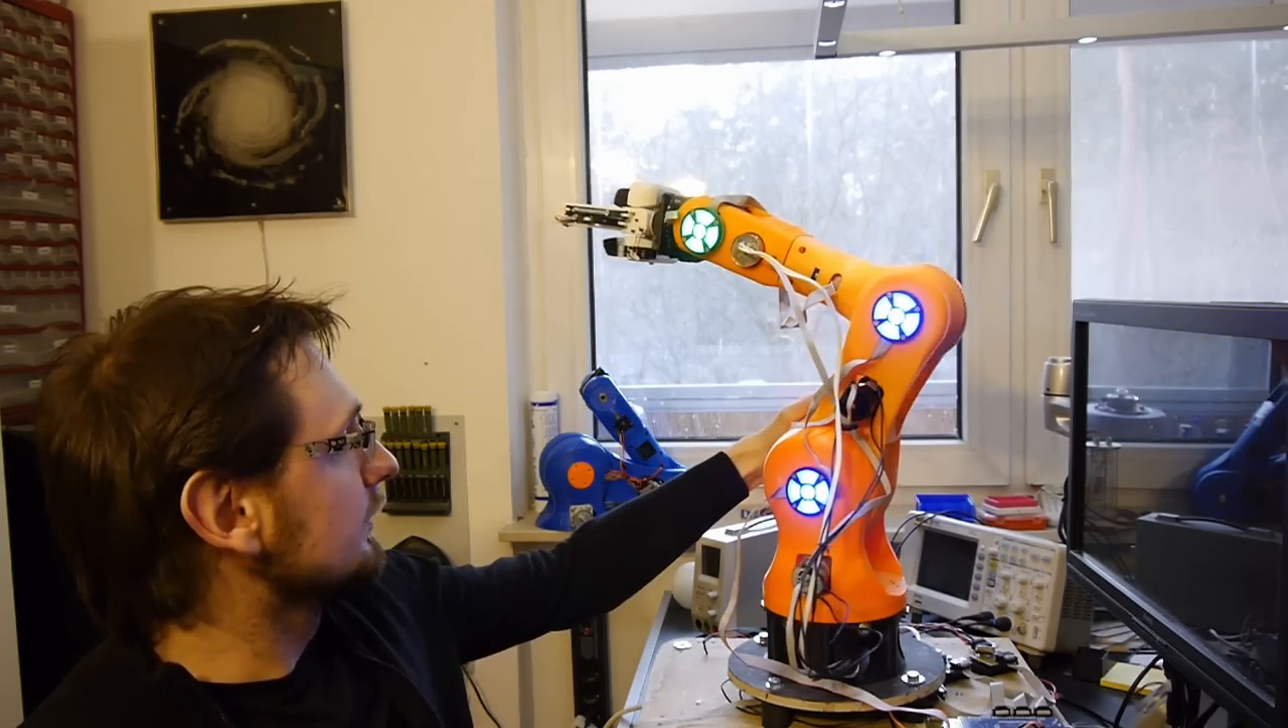The cables are still not inside the arm but there's a lot of progress going on to fix this.